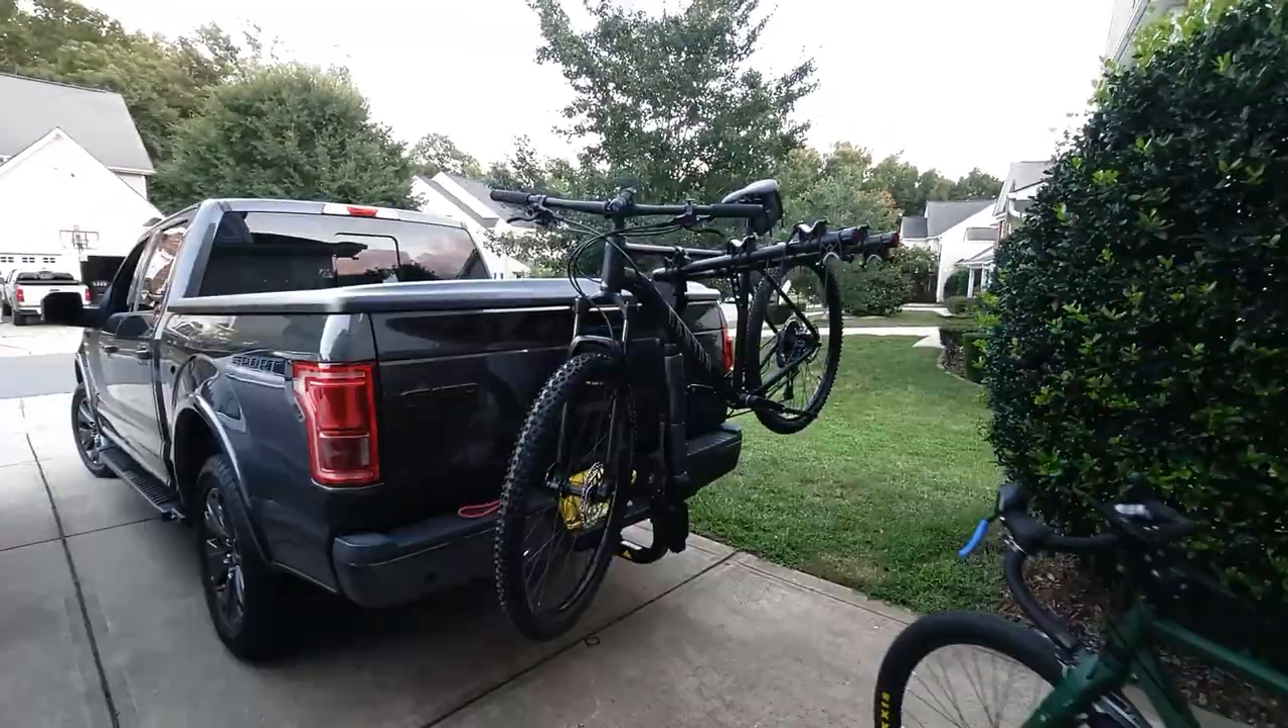That's it bike is mounted.